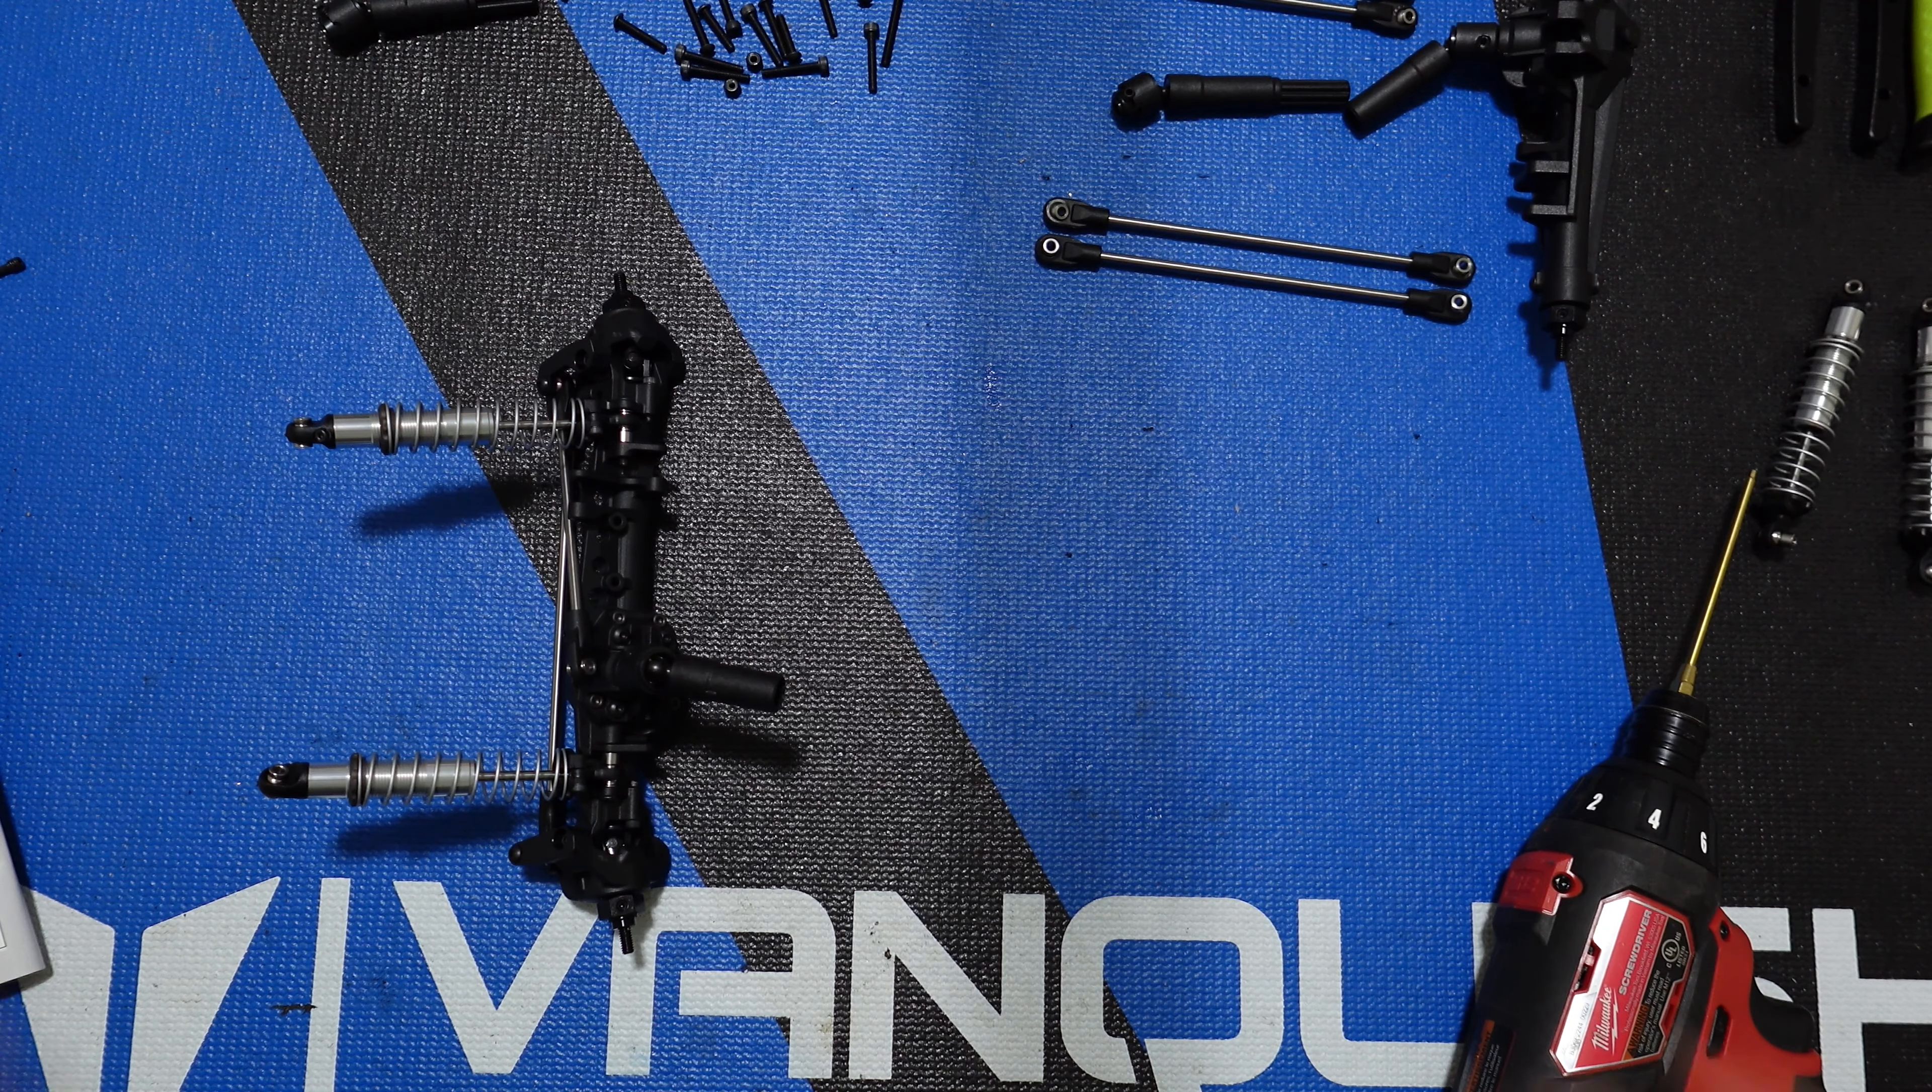So there's the front shocks assembled on the front axle.